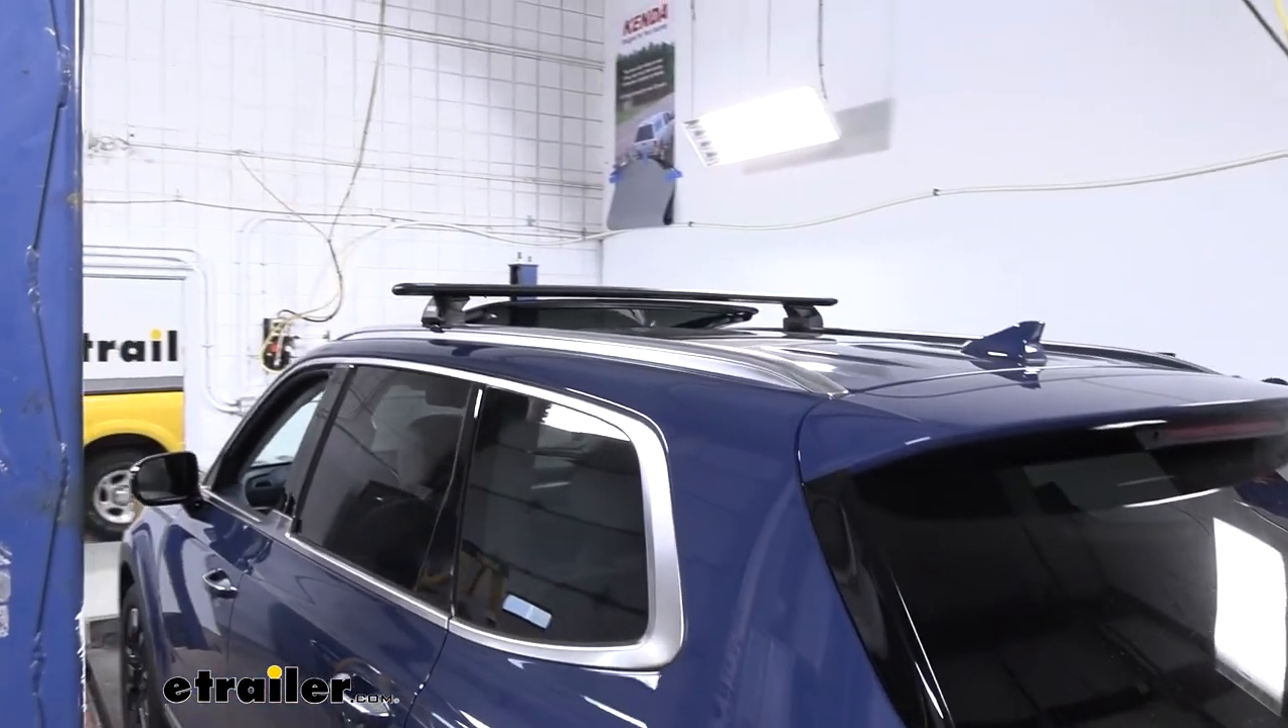All right, so to begin the install here, we've already got one of the crossbars installed, so that's going to be our end result.